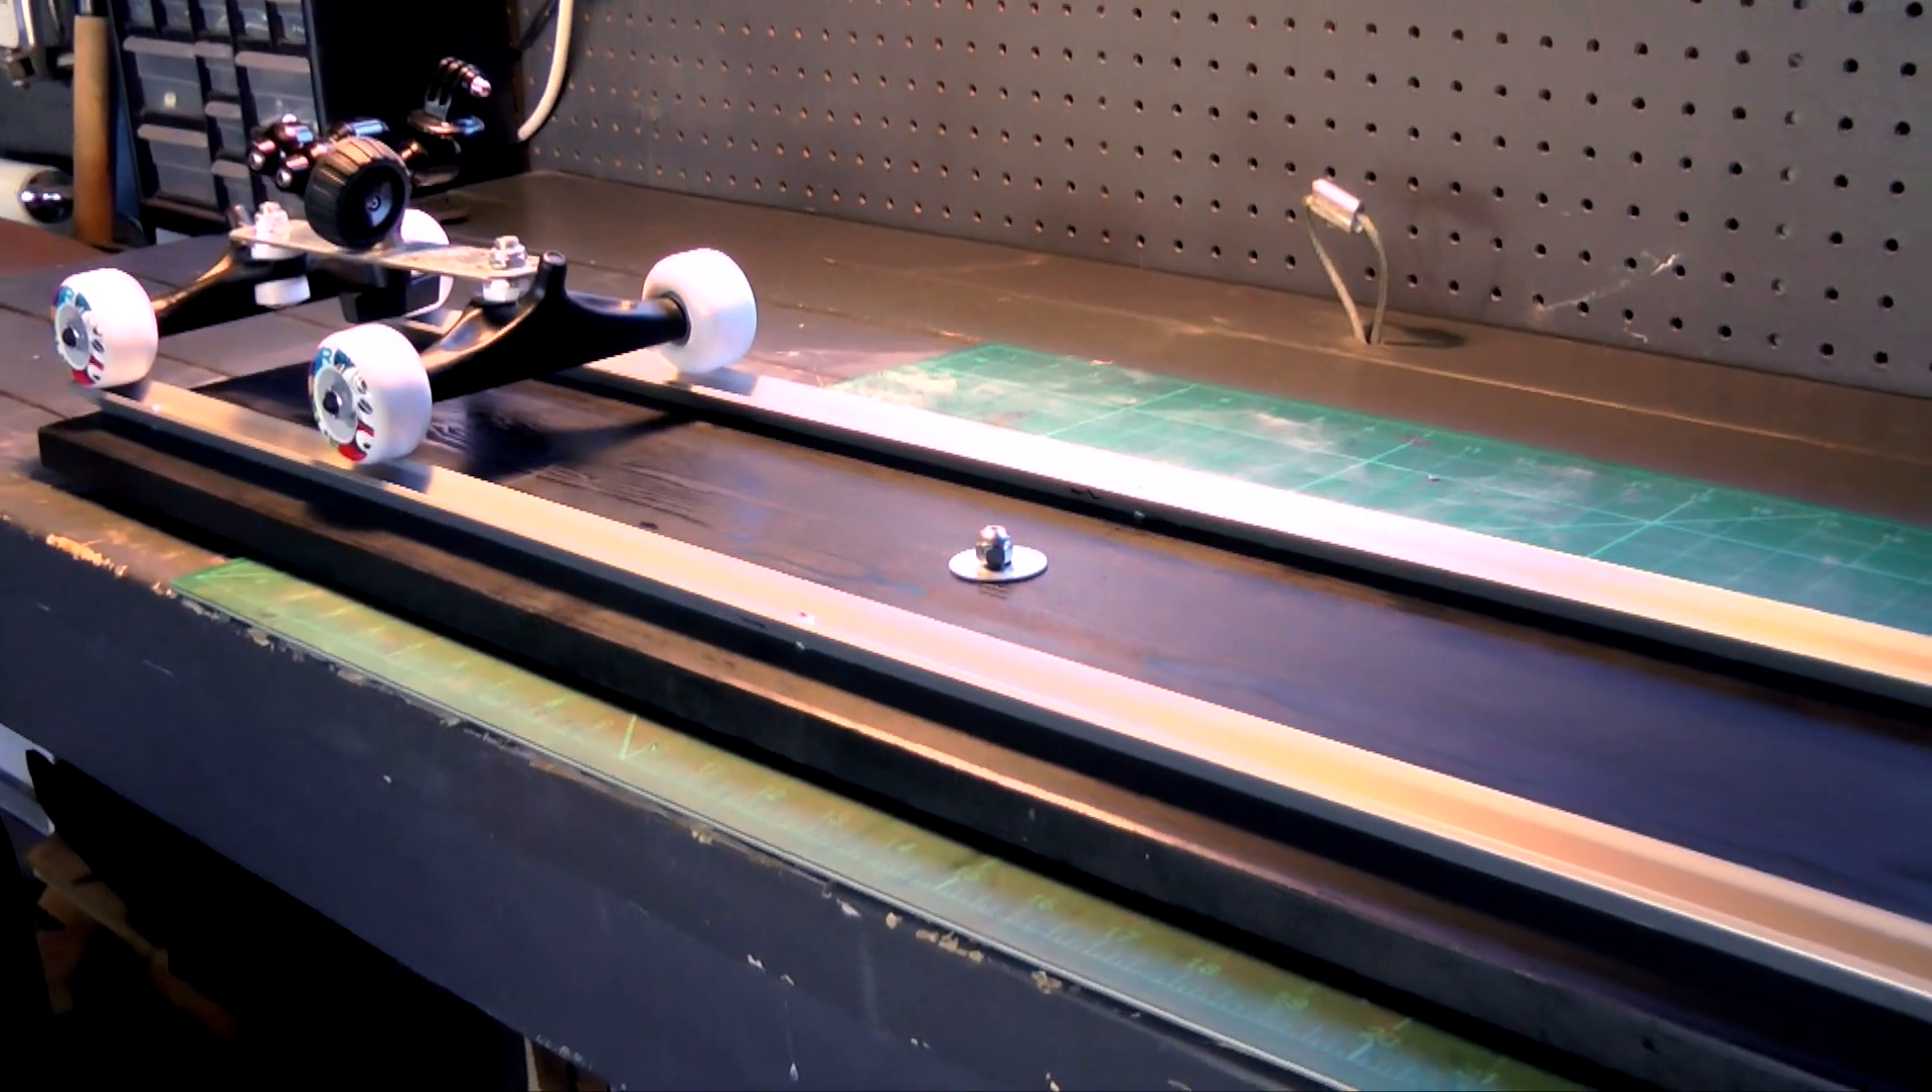Next, I added a quarter inch bolt to the center of the base with a washer so it could be mounted to various platforms.